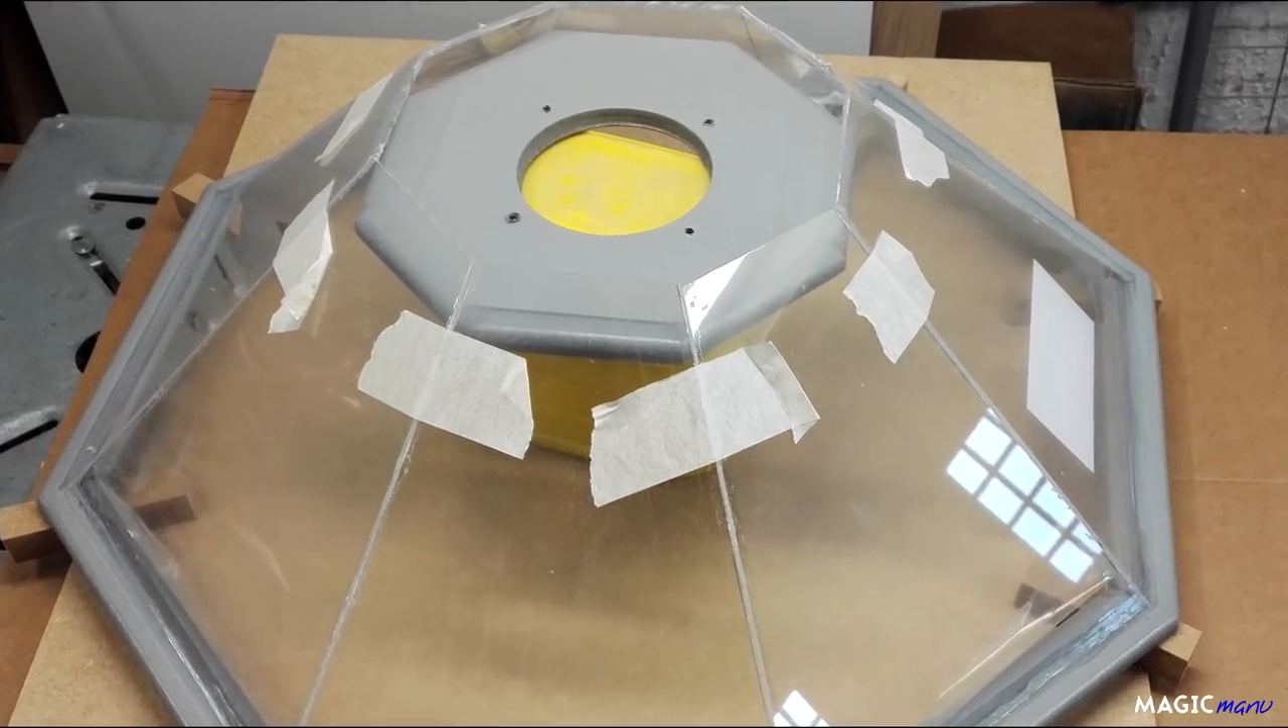J'ai fixé les vitres entre elles avec du scotch pour qu'elles tiennent.